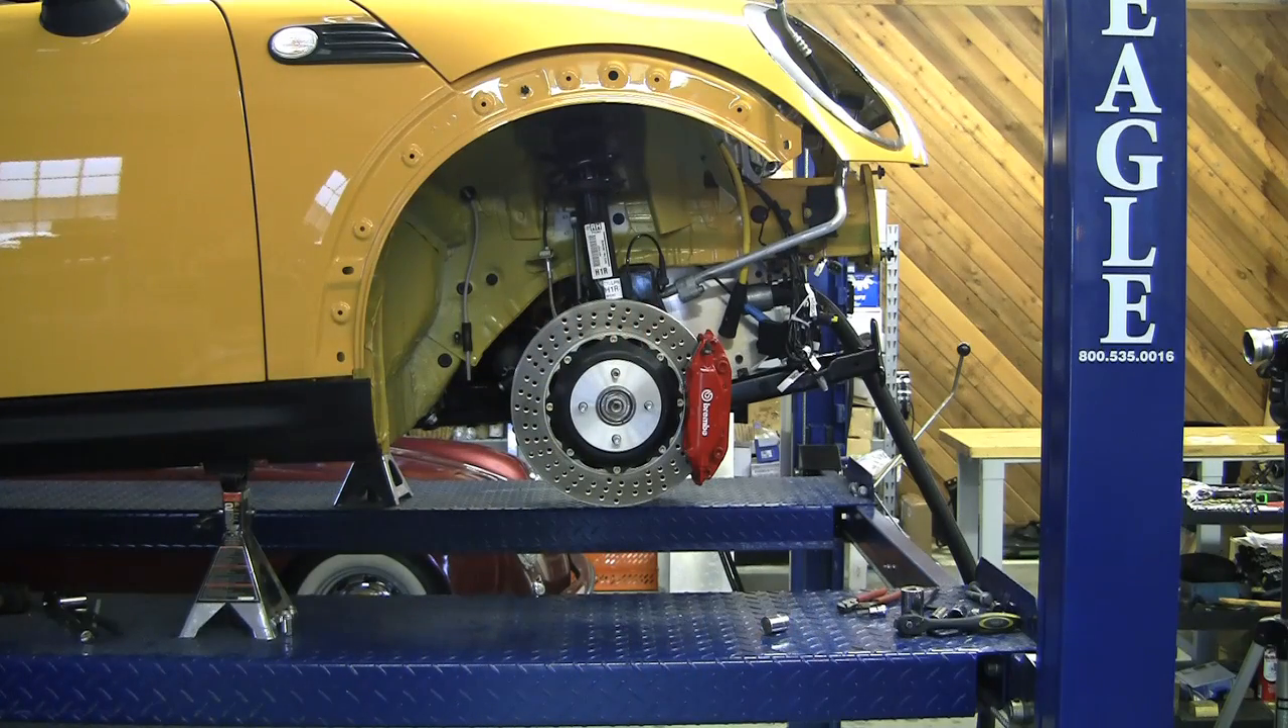Rotor is positioned. Studs are on there nice.